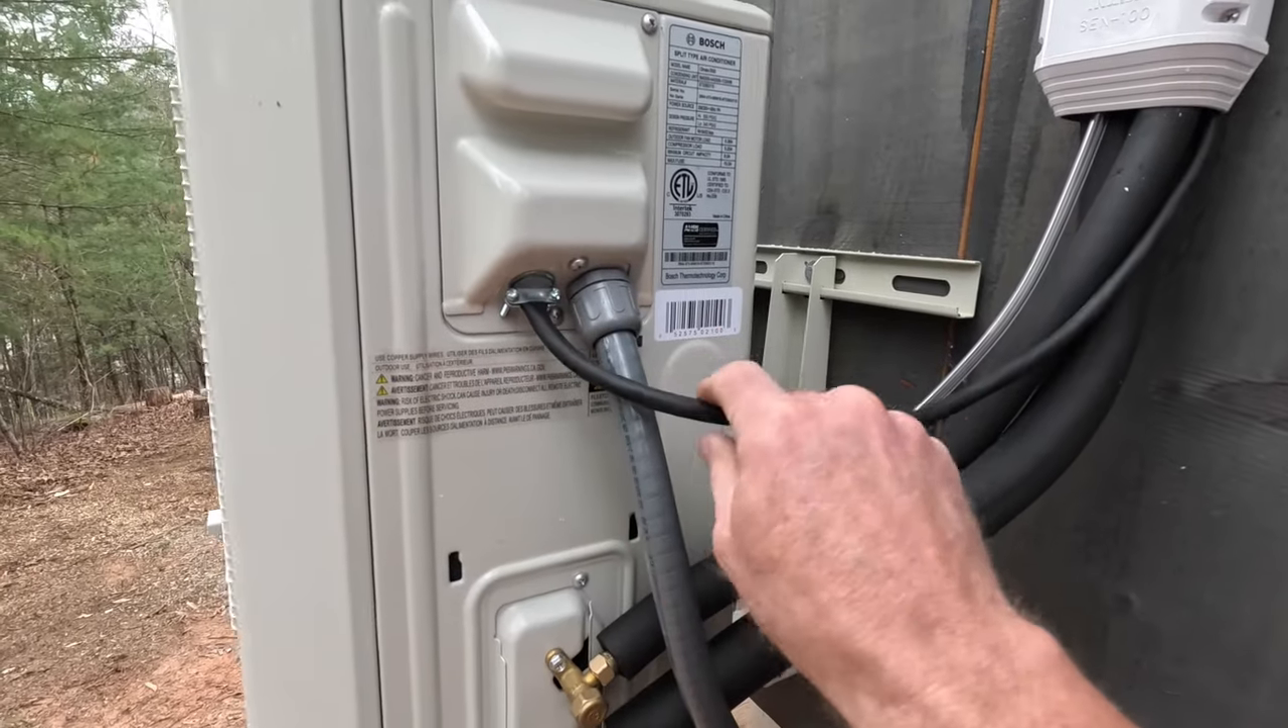And yeah, I got the clamp on the wire here. This is SJ wire.